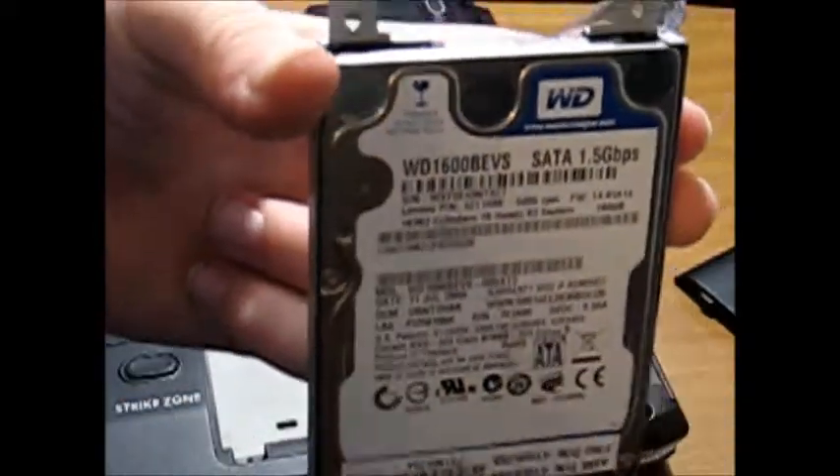And there you have it, you just took out your Hard Drive.